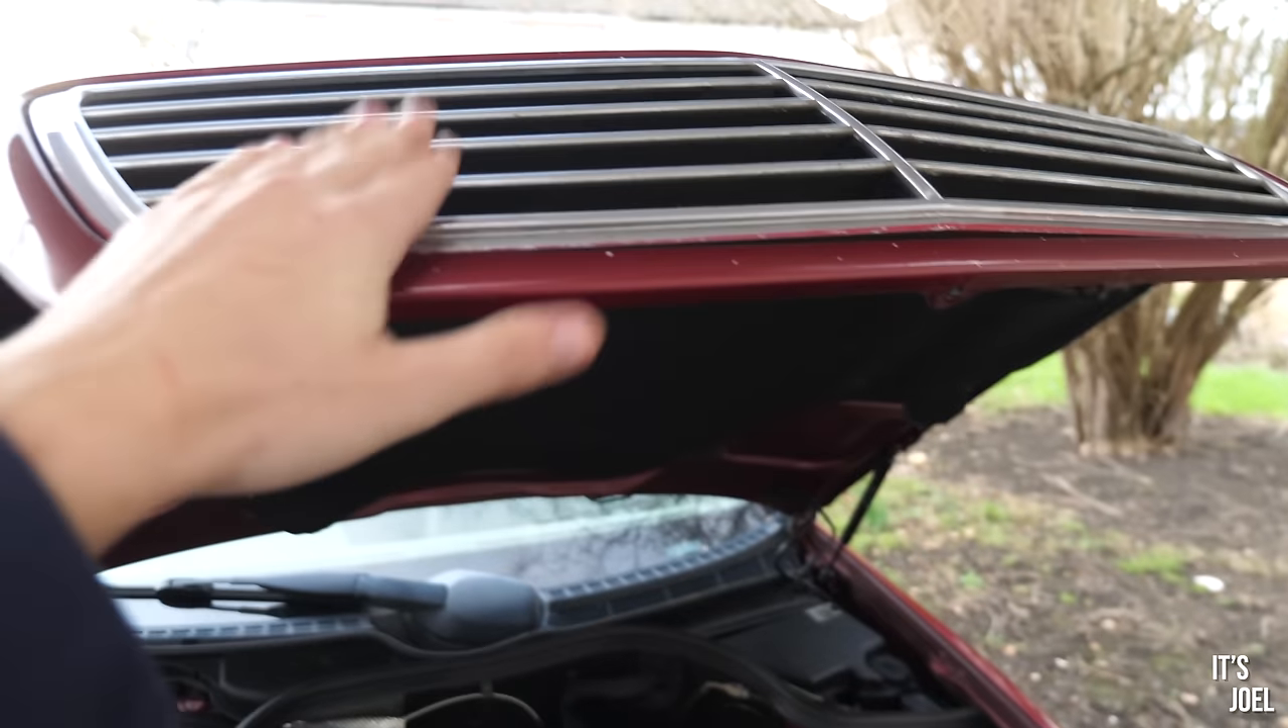The grill is now fit into place as you can see.